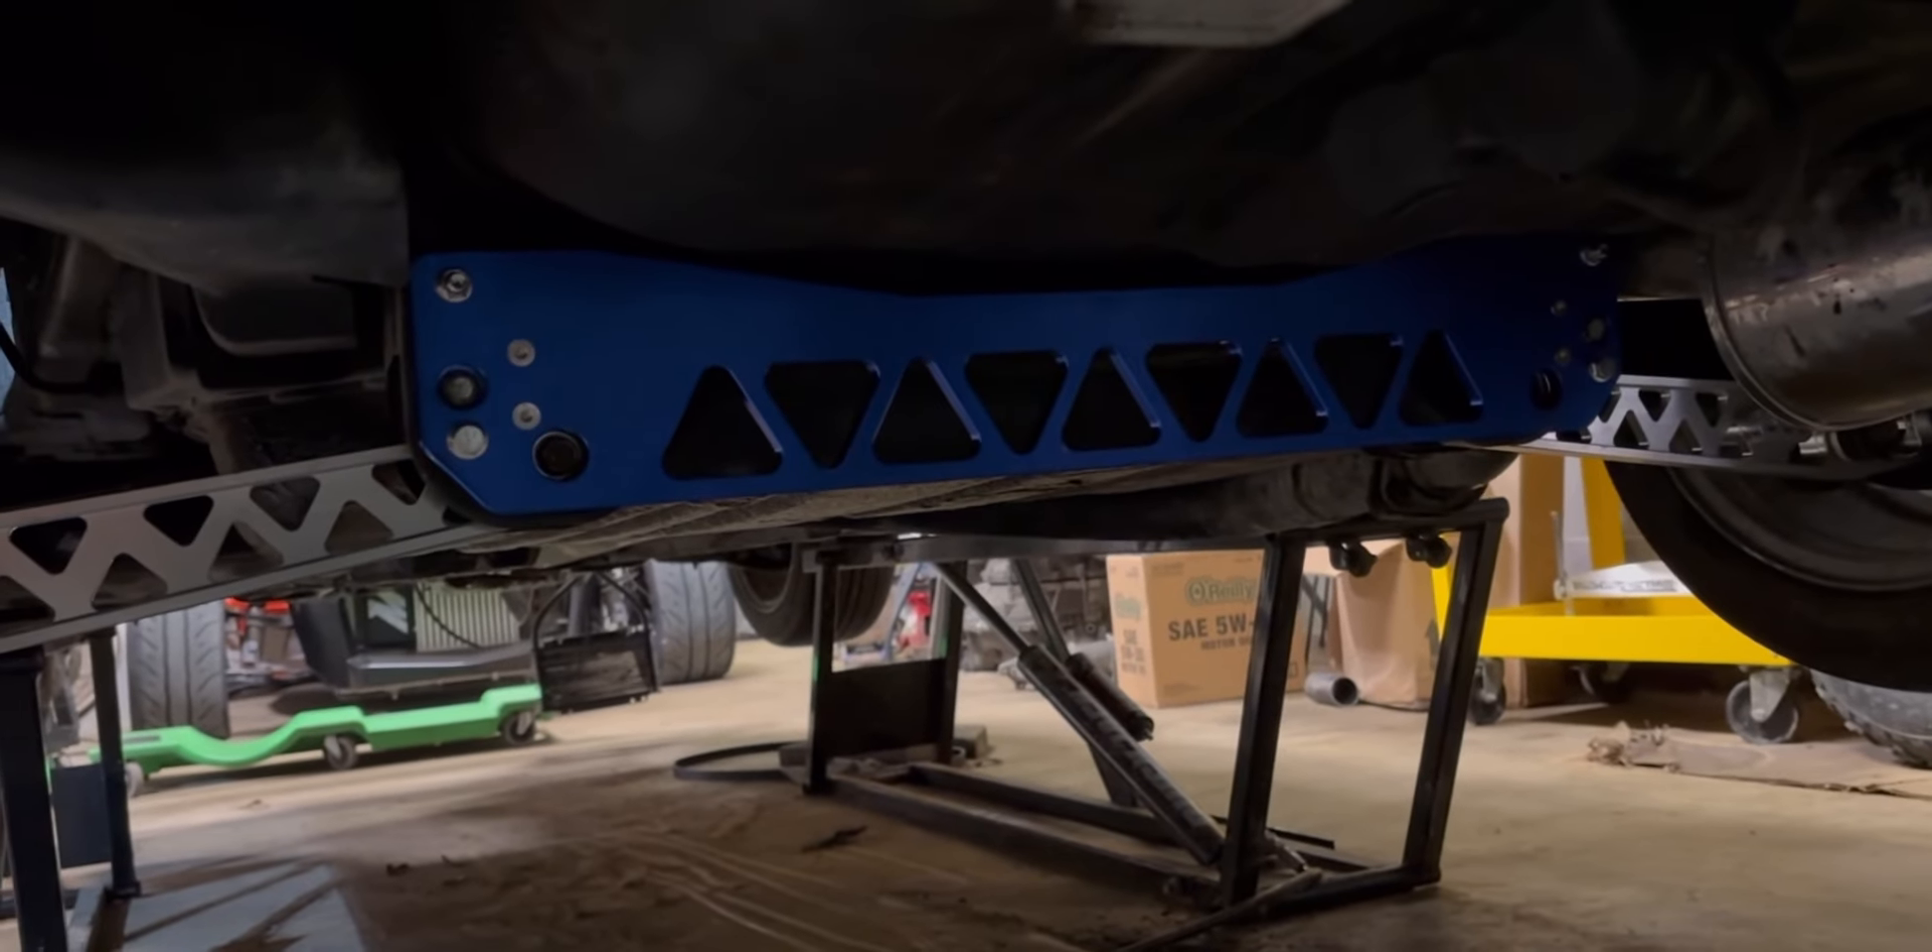While i was at it since i had to take the control arm off i put this rear subframe brace on.